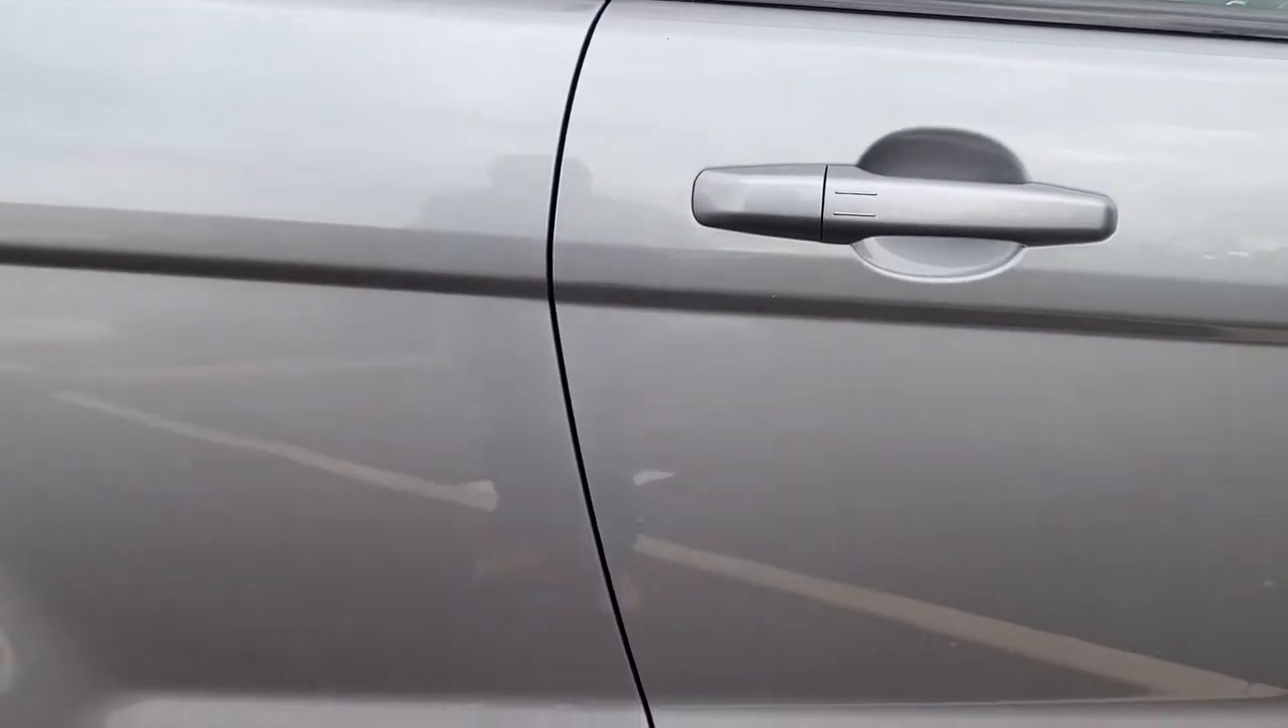Door edges to the rear quarter, that's all lining up nicely.